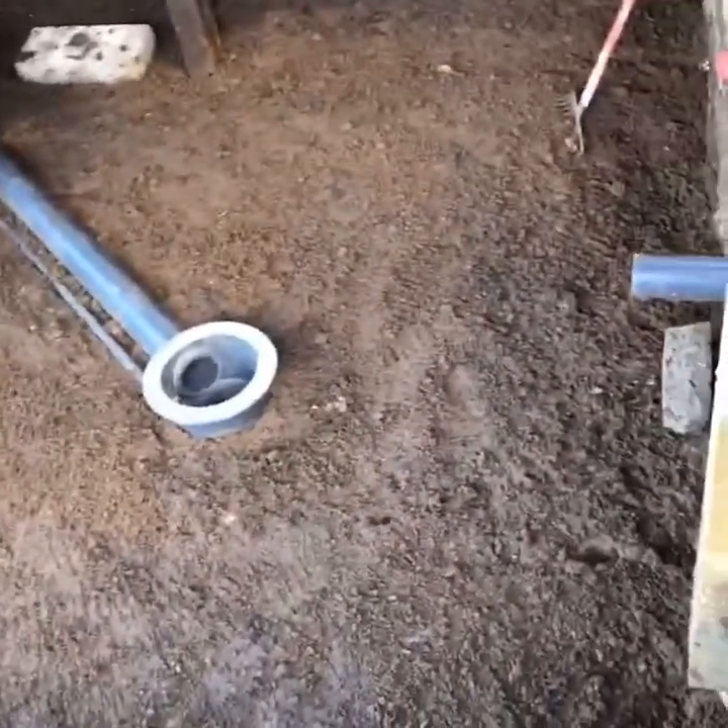Right we've got the bottom drain all in now and i've actually got a concrete pour on the way tomorrow so i need to get make sure this is all done.